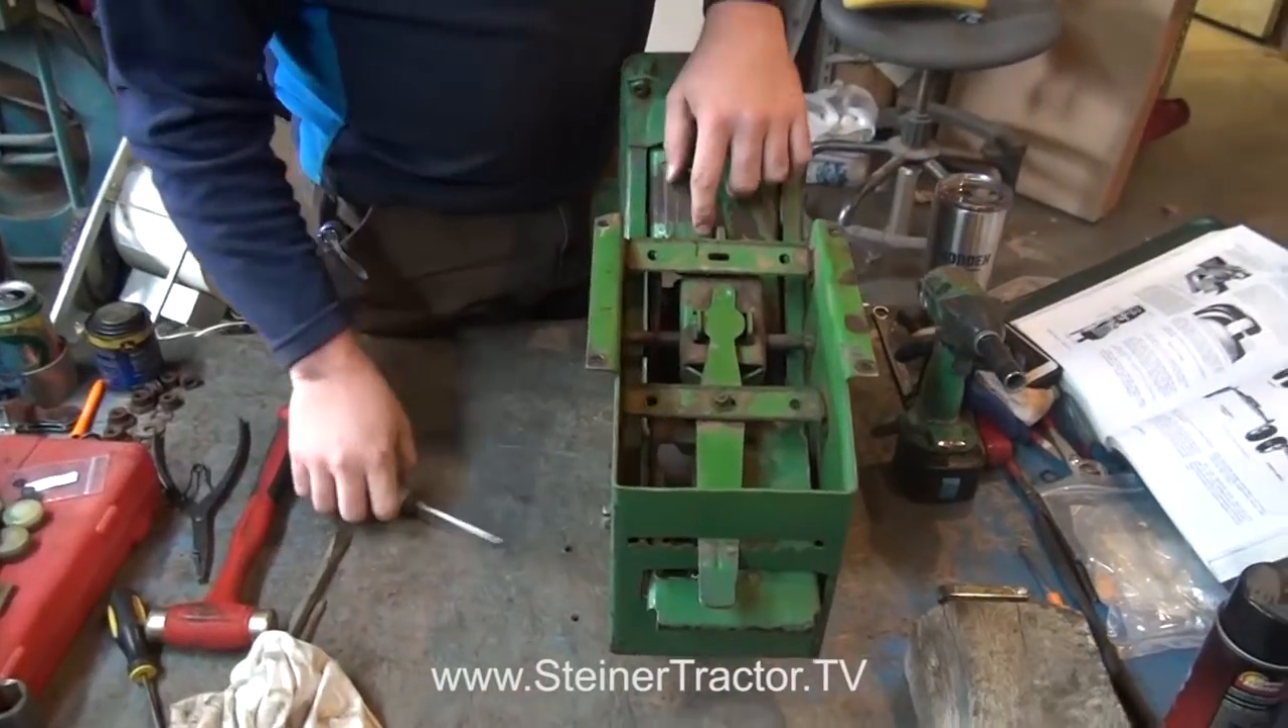So we've got our track frame all assembled.